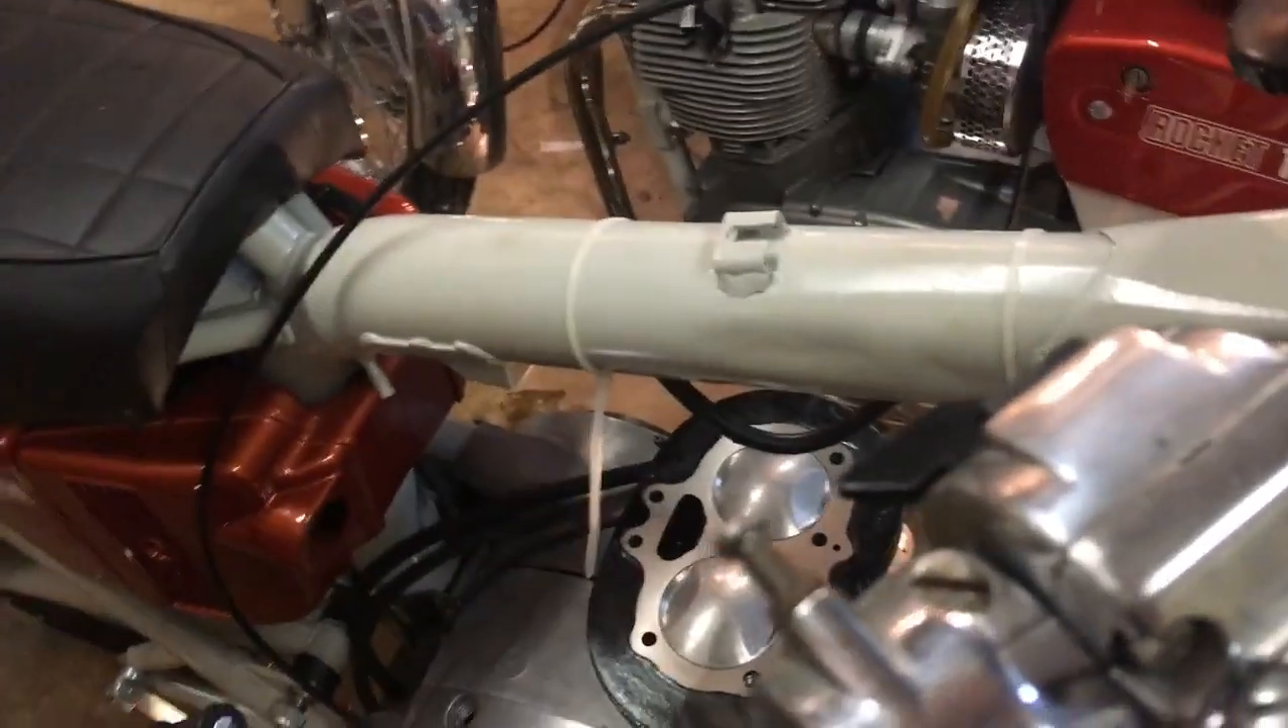Now we've got the tank off here.